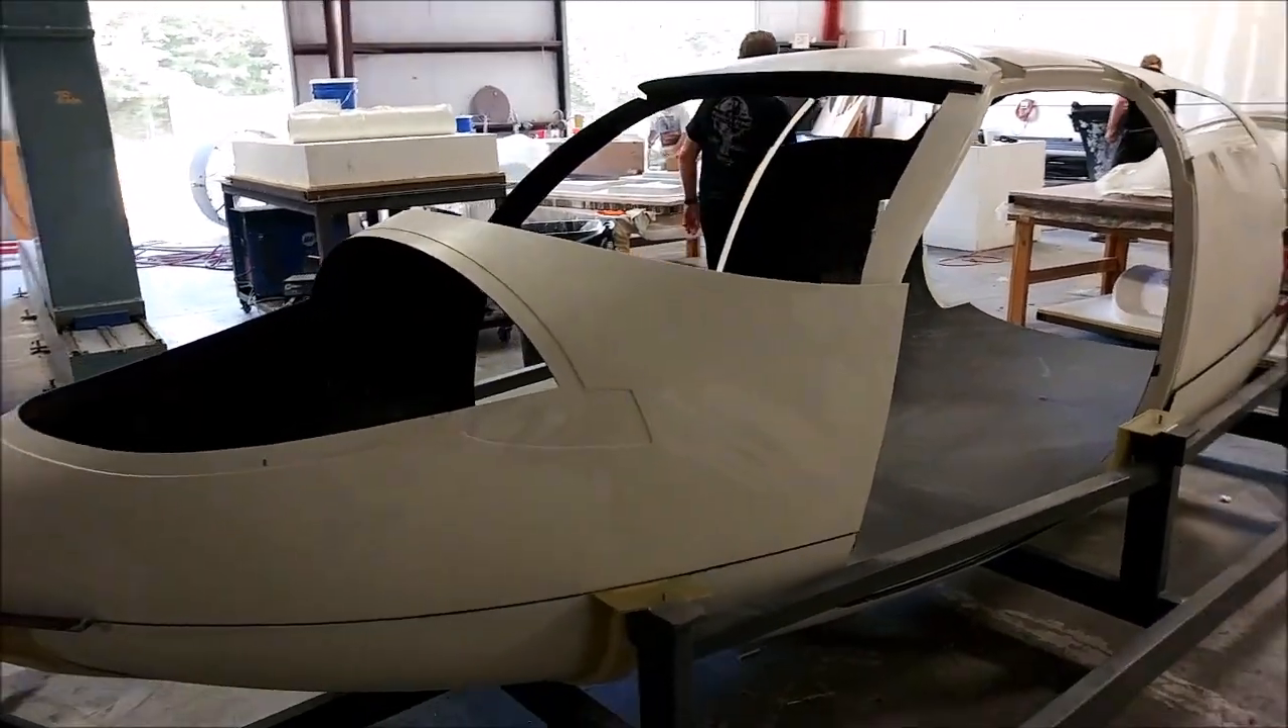Obviously the window is not in there yet.